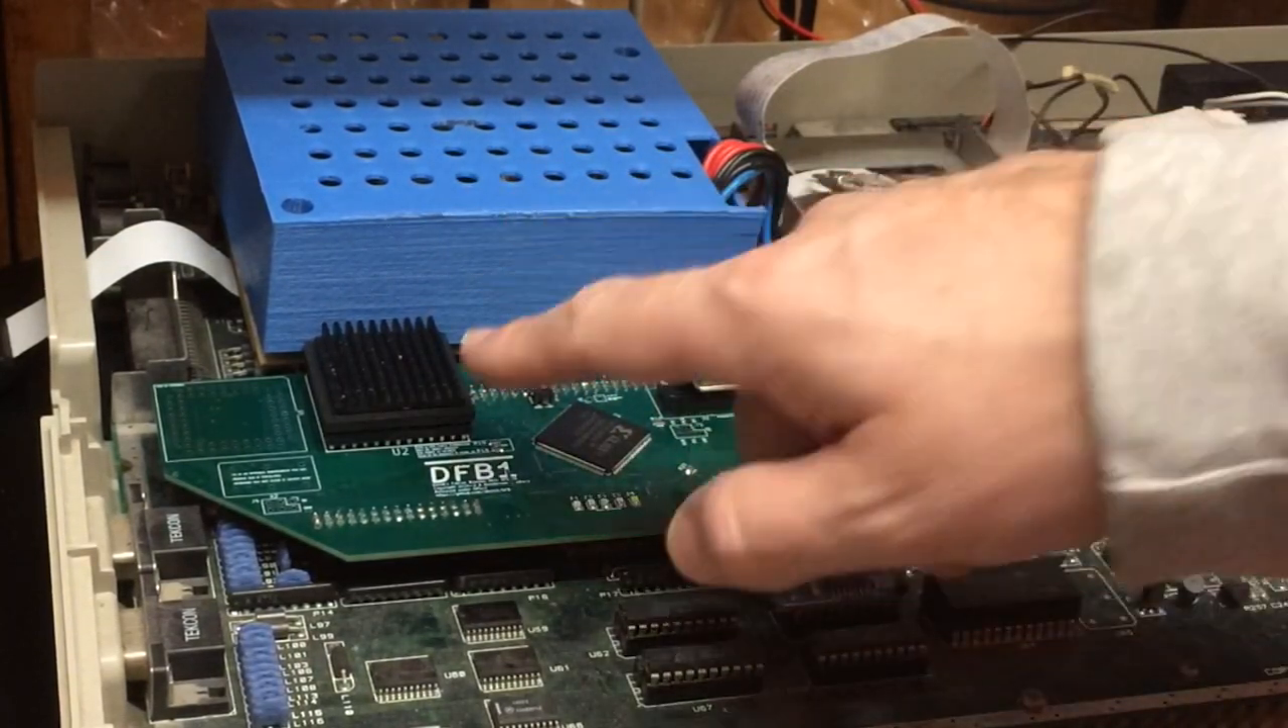Just put a protective plastic cover over the power supply. And here is the card that we've just built.